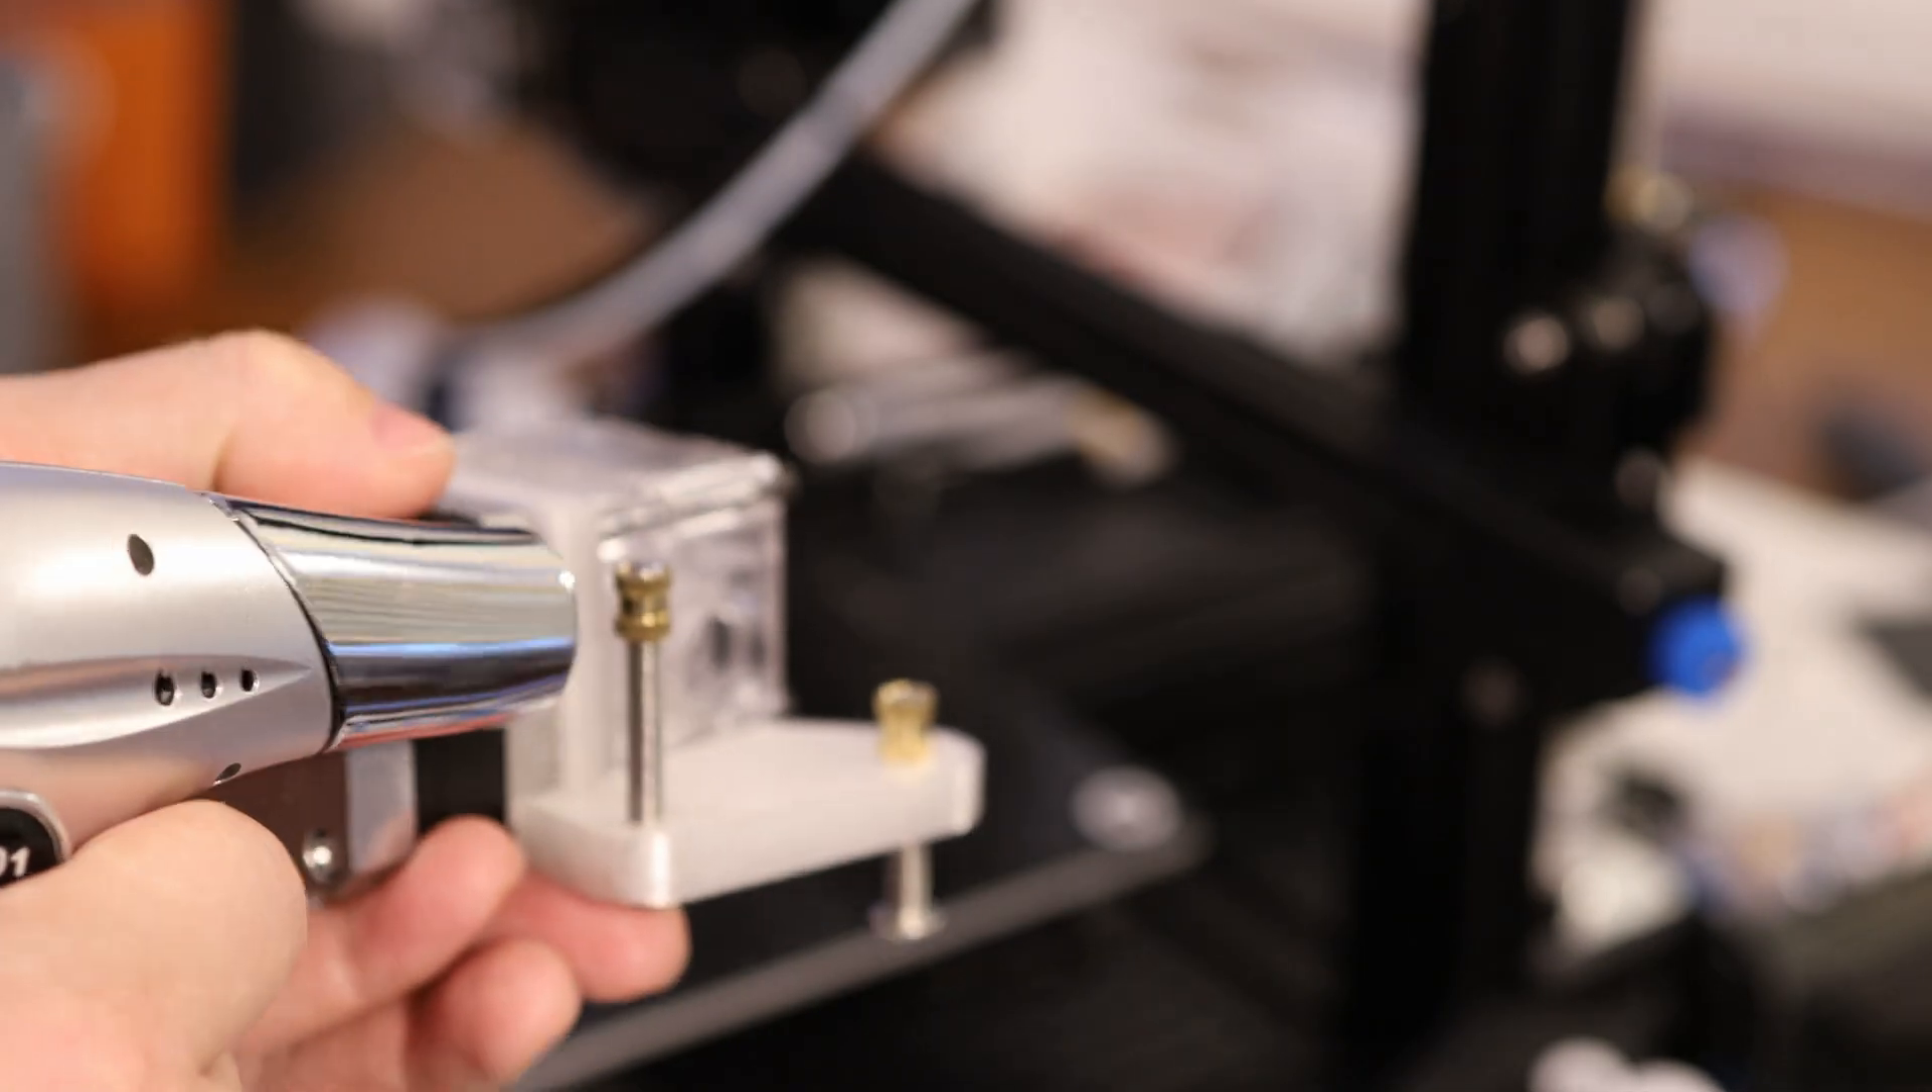So I've got my nutserts in place. I'm ready to heat them up and sink them into this plastic part.